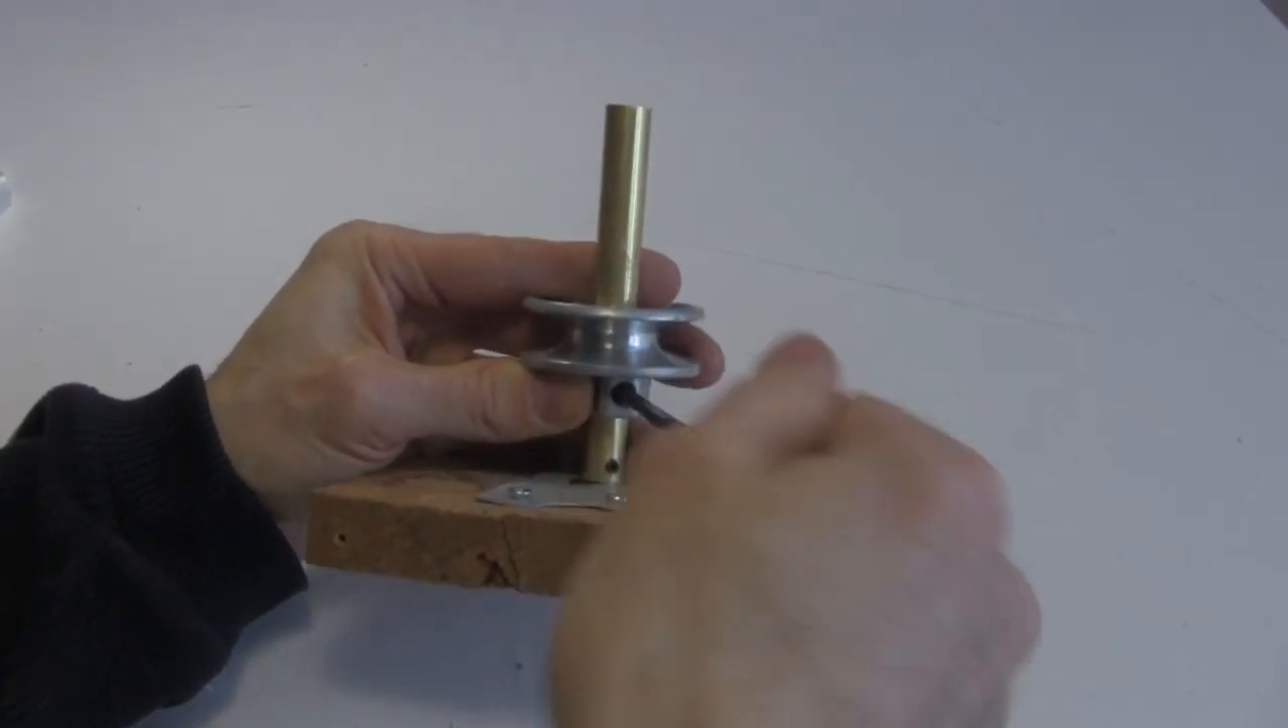Next I slid the pulley onto the shaft. I'll position it precisely later.